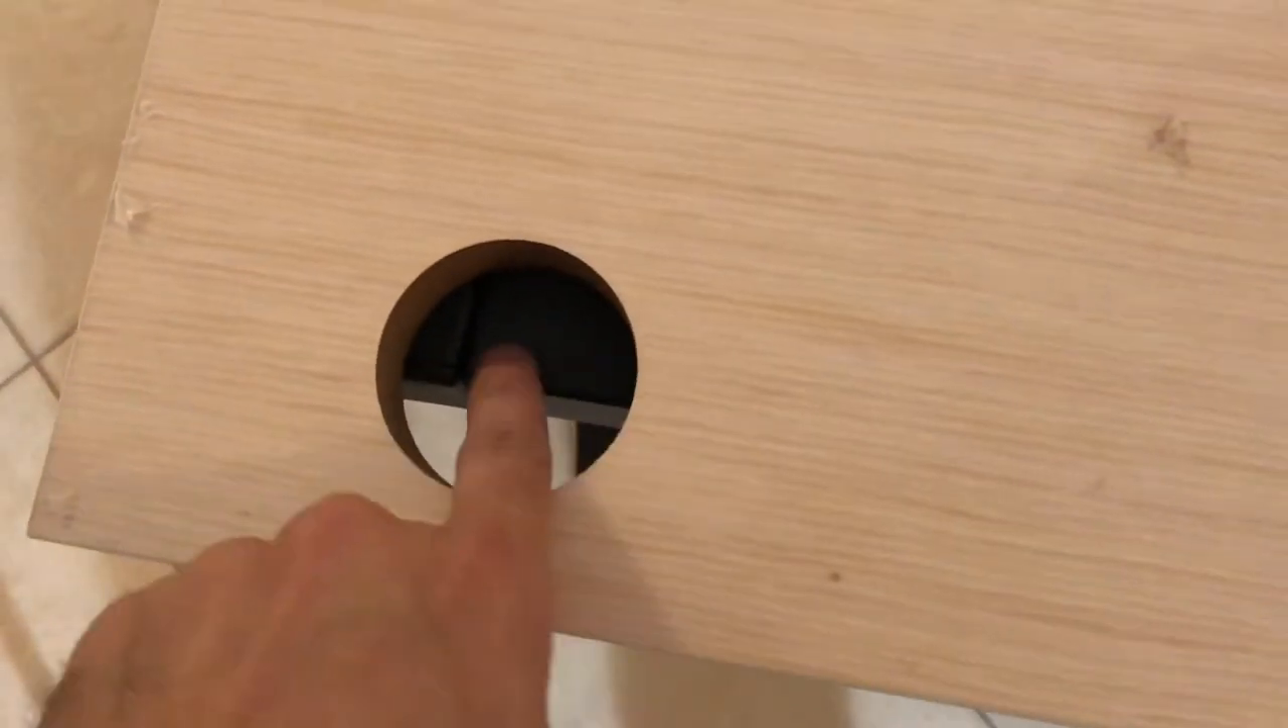If you guys look through here, the leg right here is actually in the way of the hole.